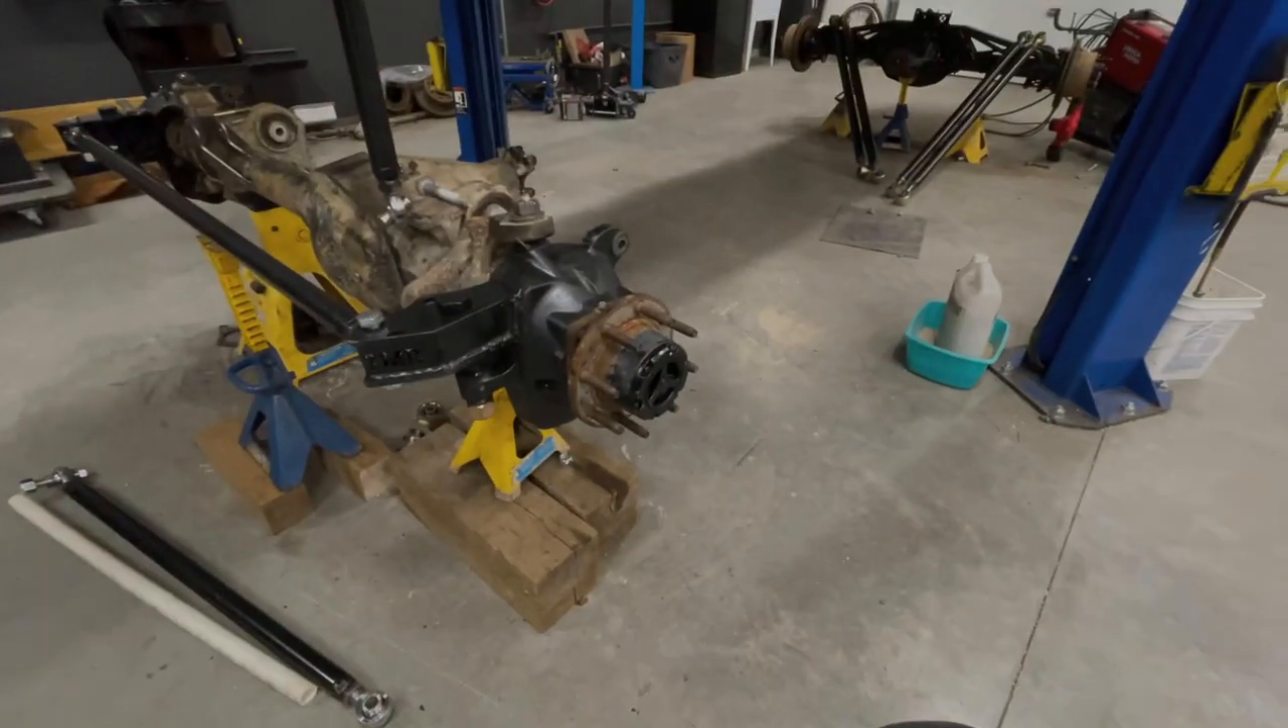It's a little thing, but got the axles put back together. First time they've been like that in a while.